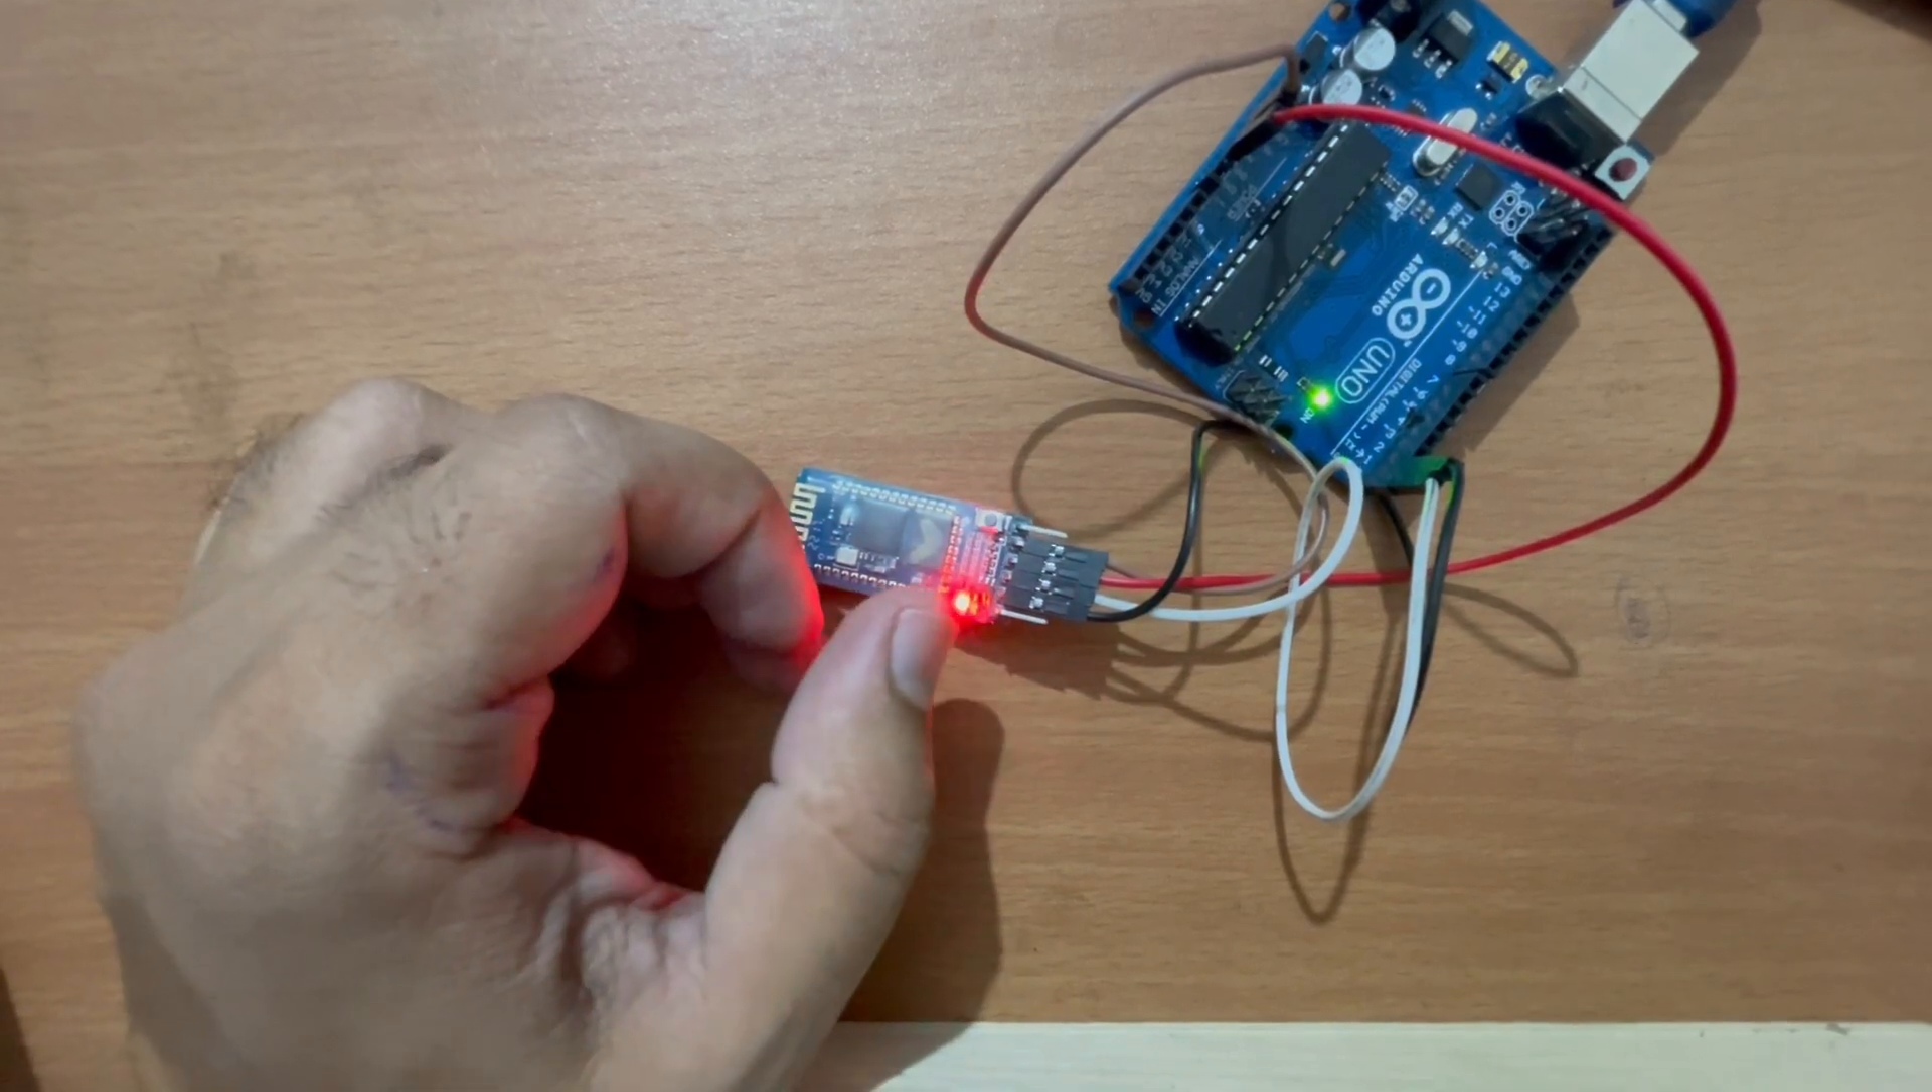Okay and as you can see the bluetooth module is connected.